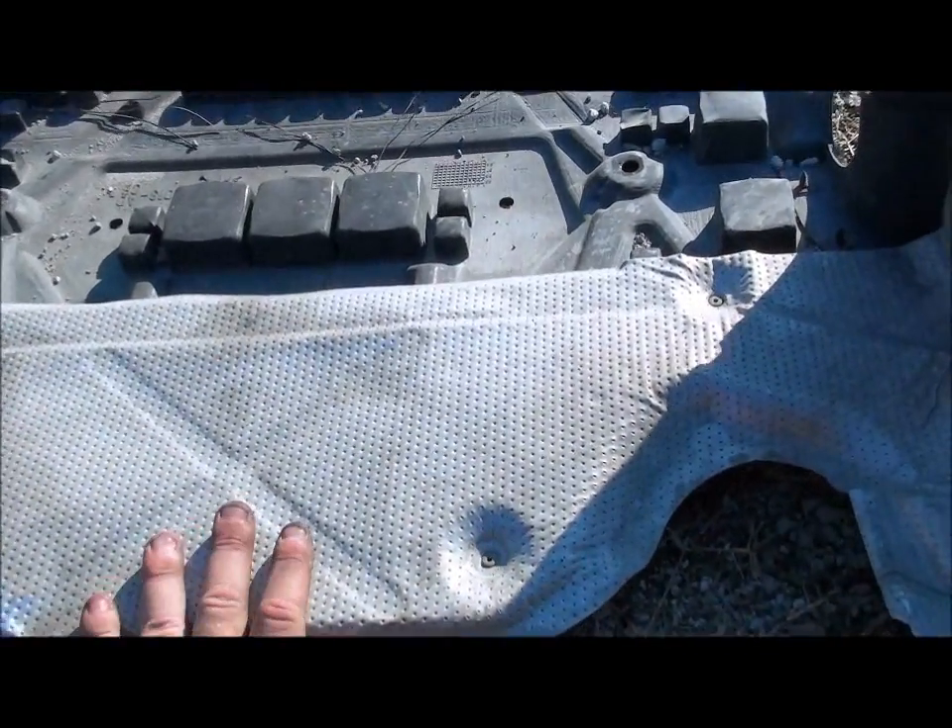All right so now we've got our belly pan out.